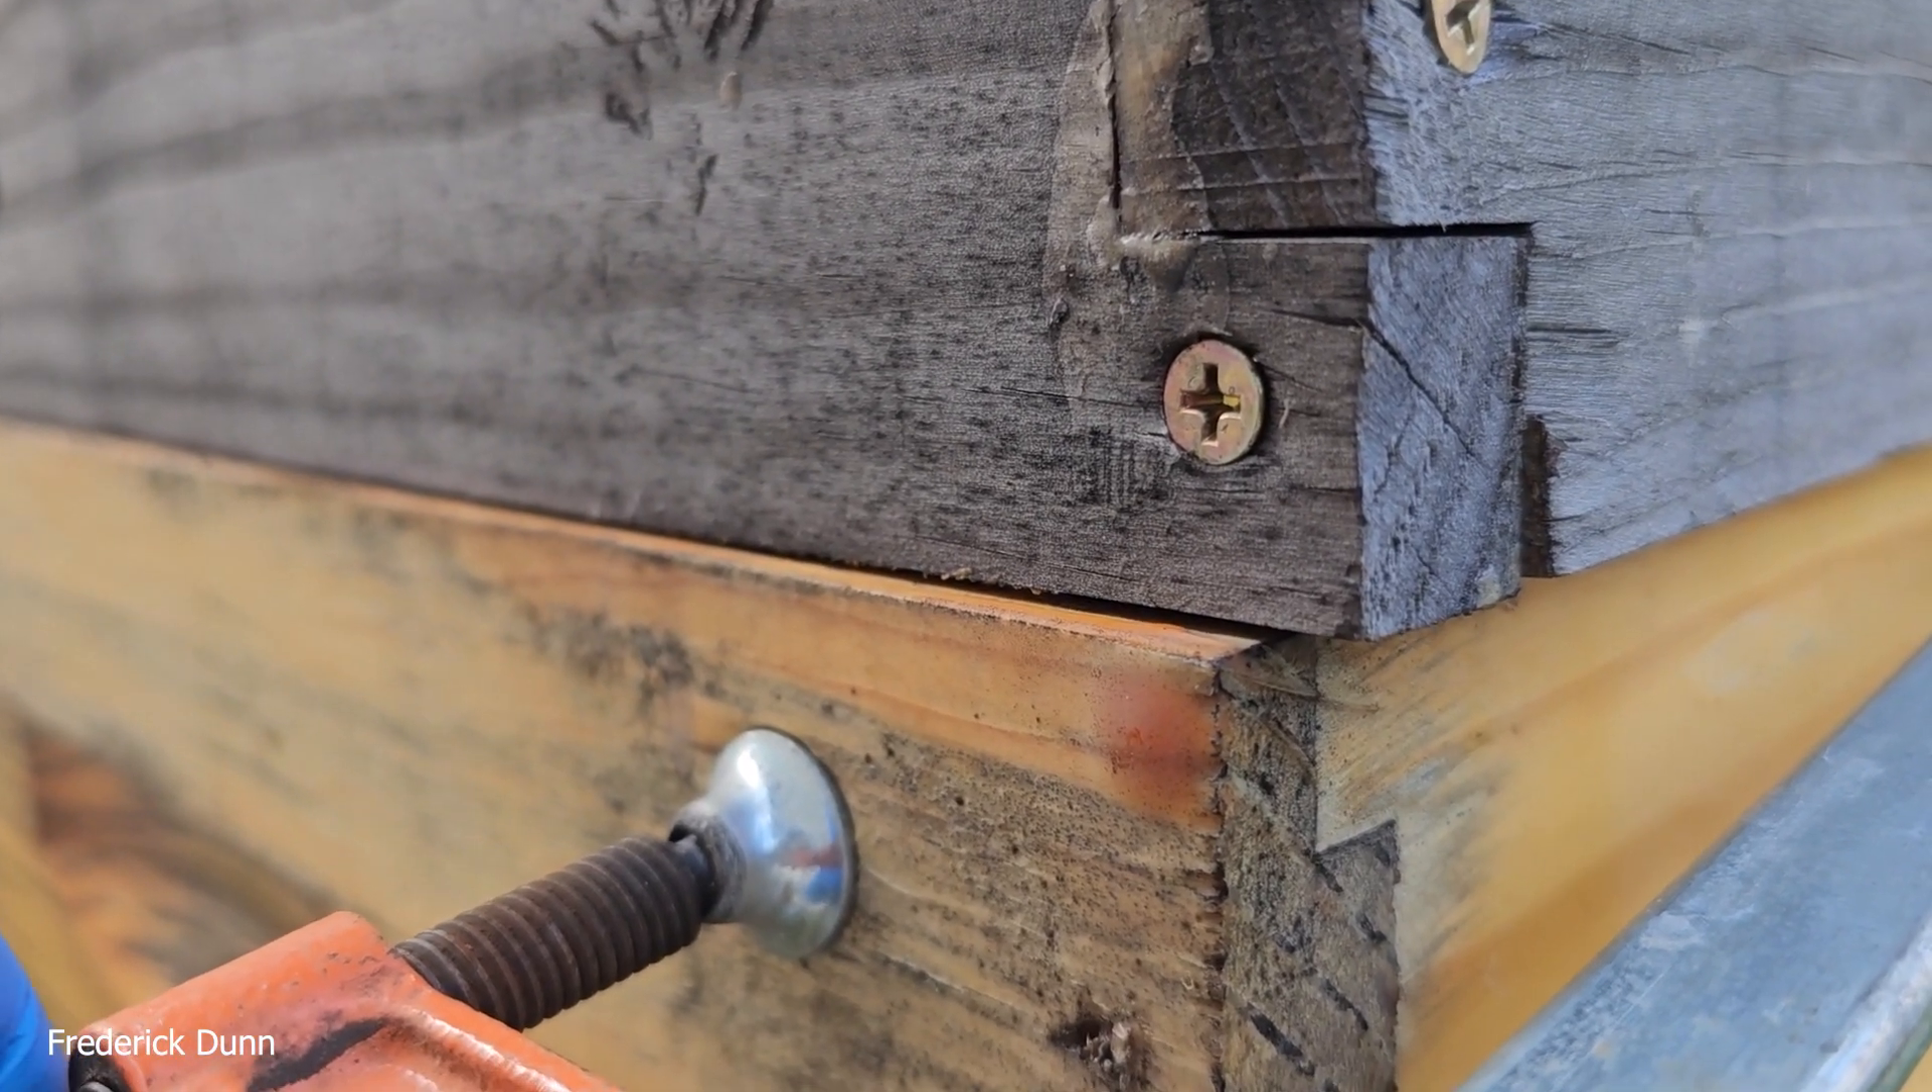This medium super here that's sitting on this brood box is misaligned now there's propolis holding it in place and there's probably beeswax between the frames between the boxes.